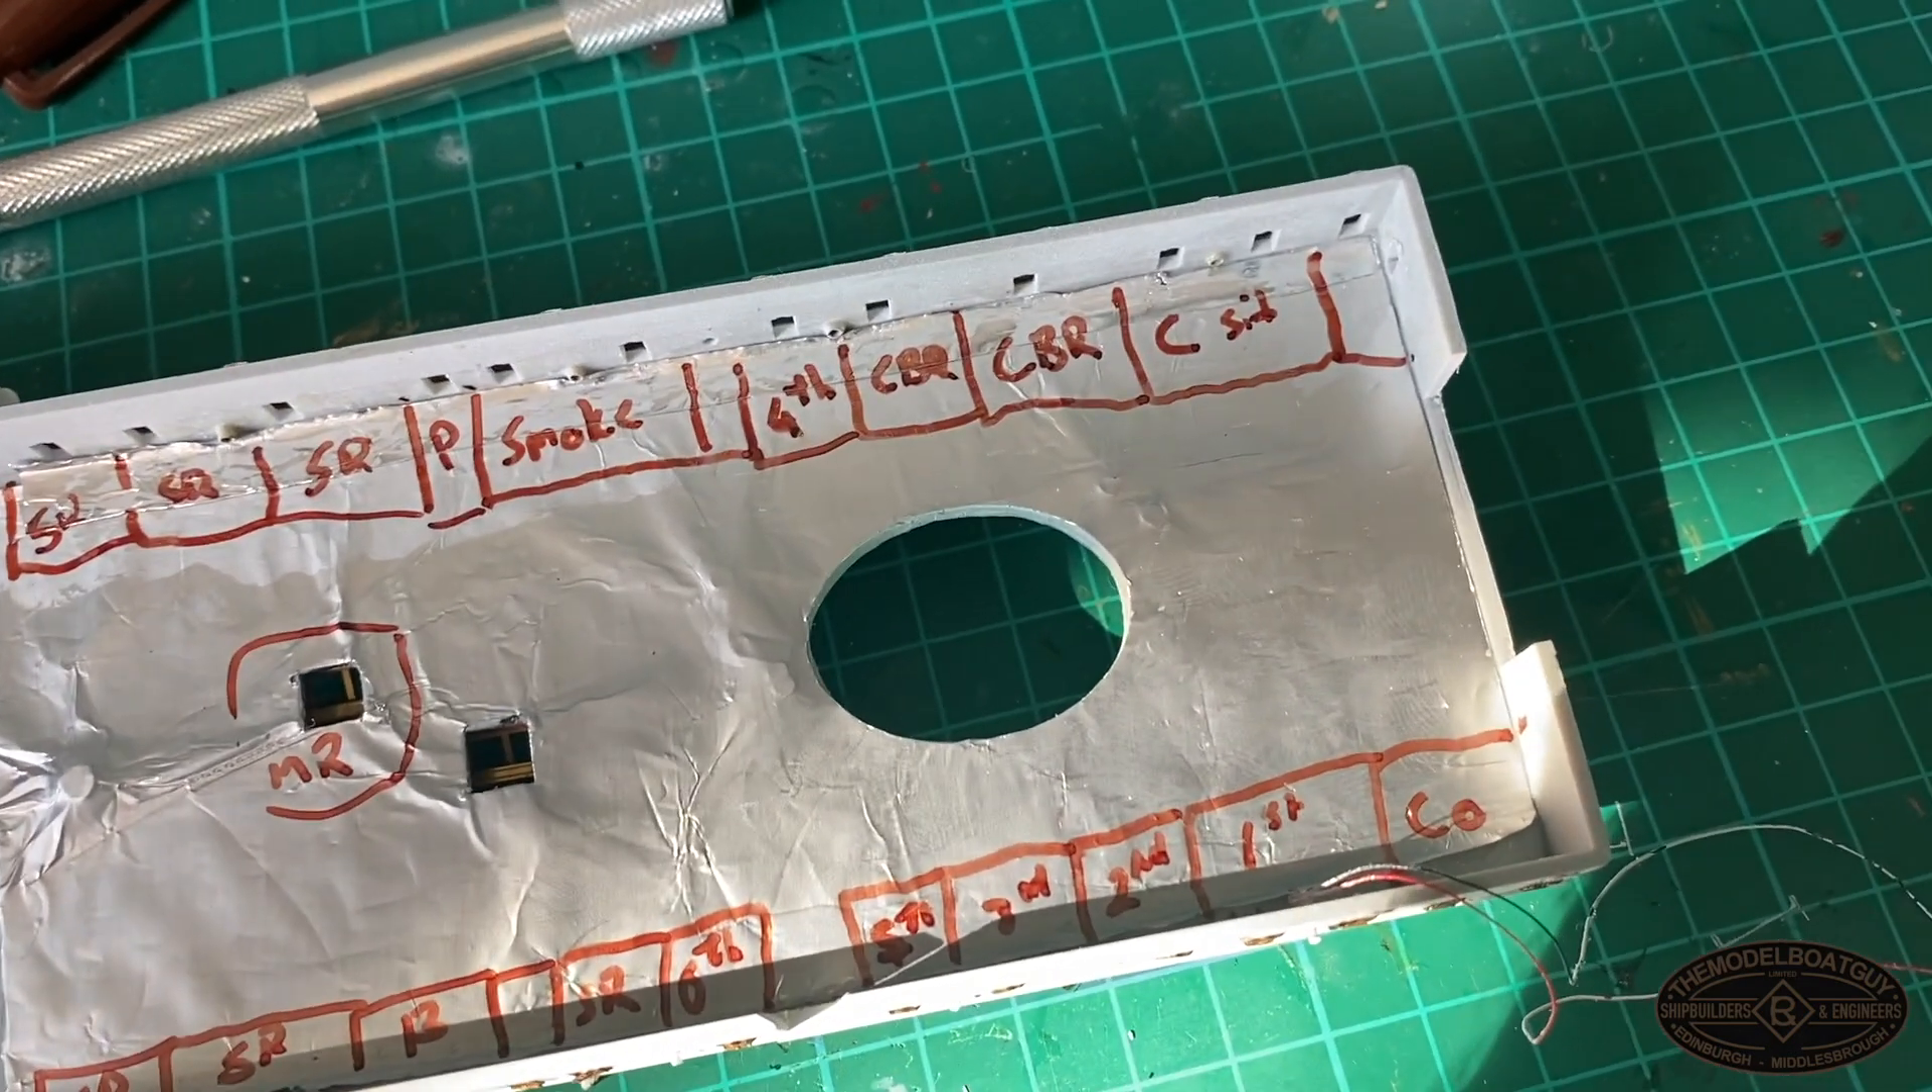So, as you can see, I've now added foil for light-proofing purposes.